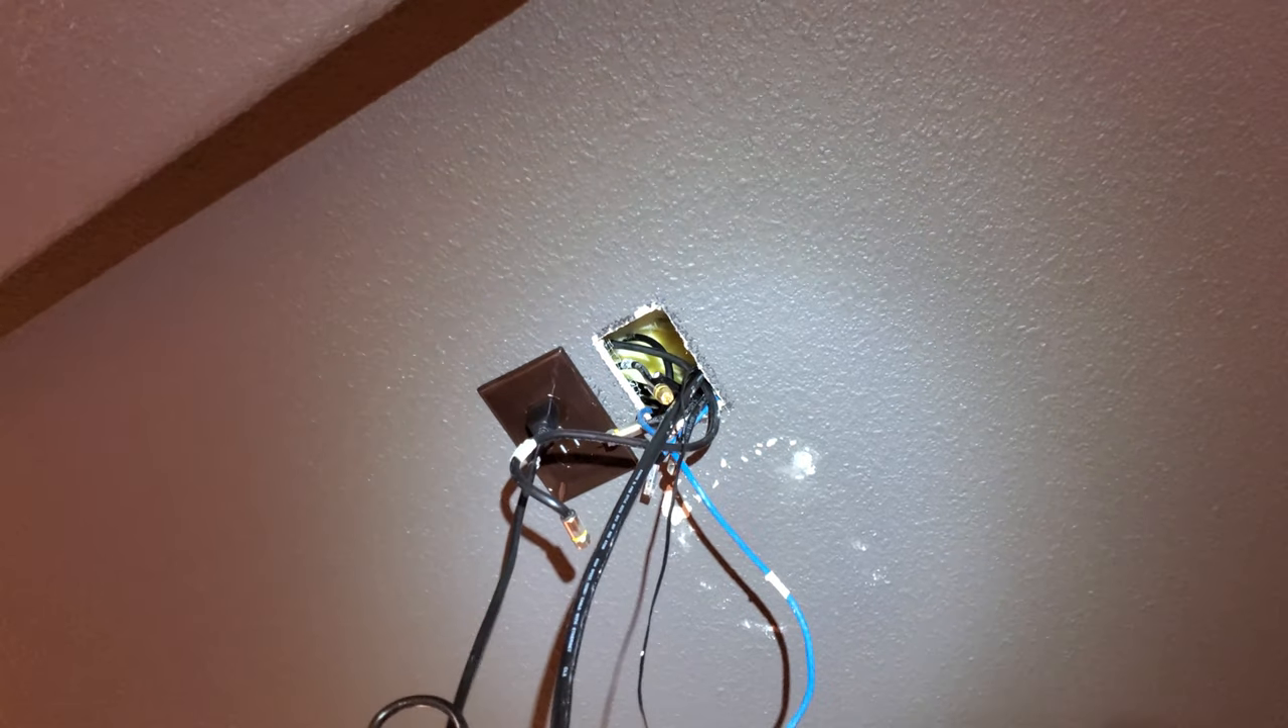All right, so we've got the old projector down. You can see some cables.